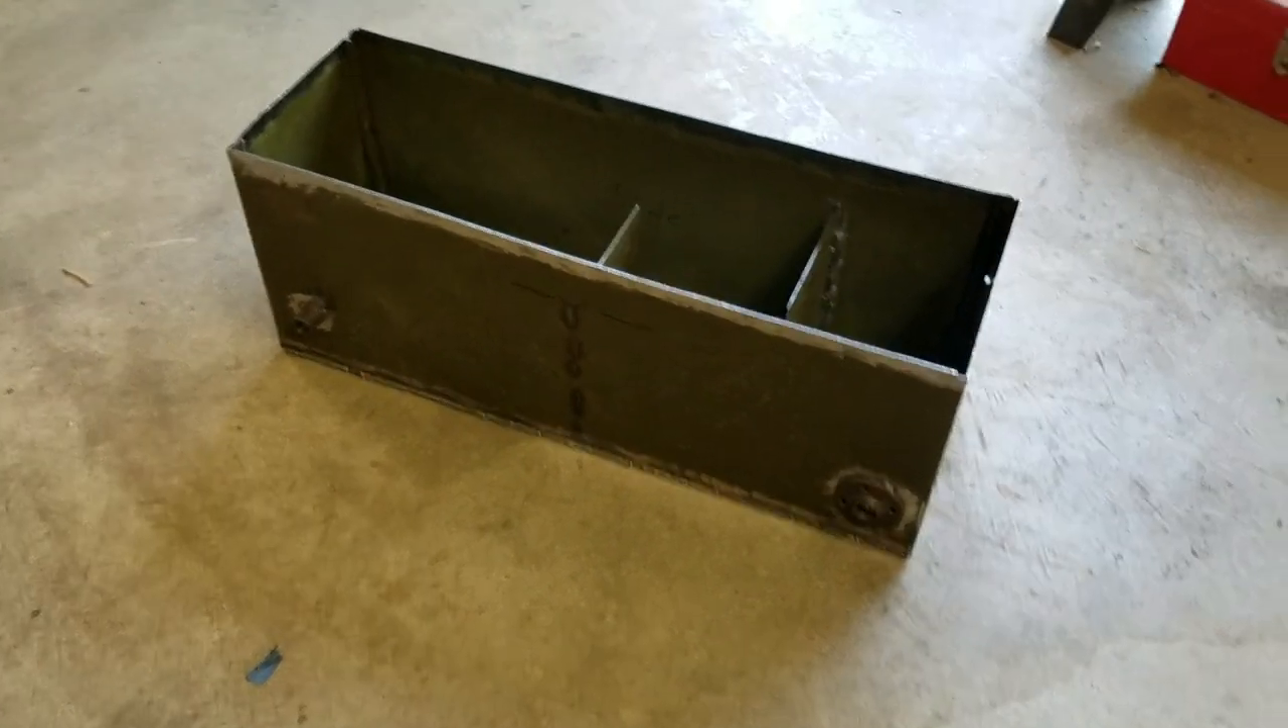As you can see everything is assembled. I finished cutting out and sizing all the walls and everything.